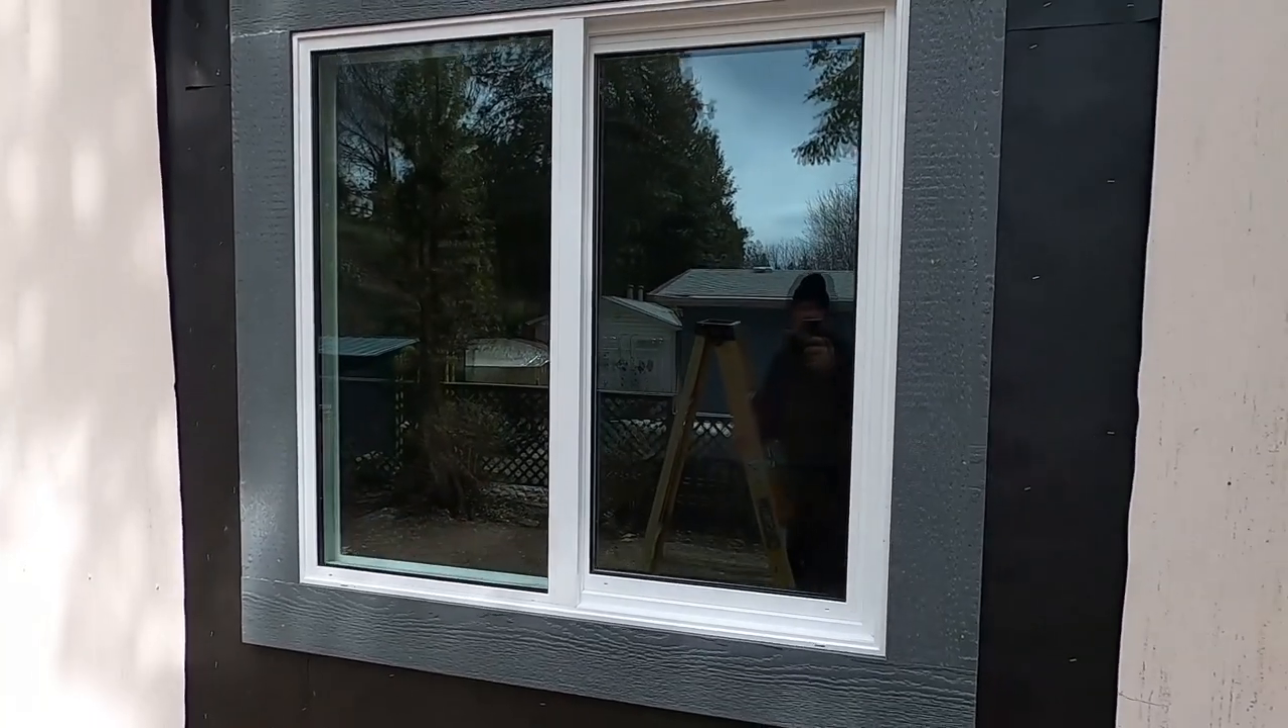There we have it we've got our window all trimmed out now.